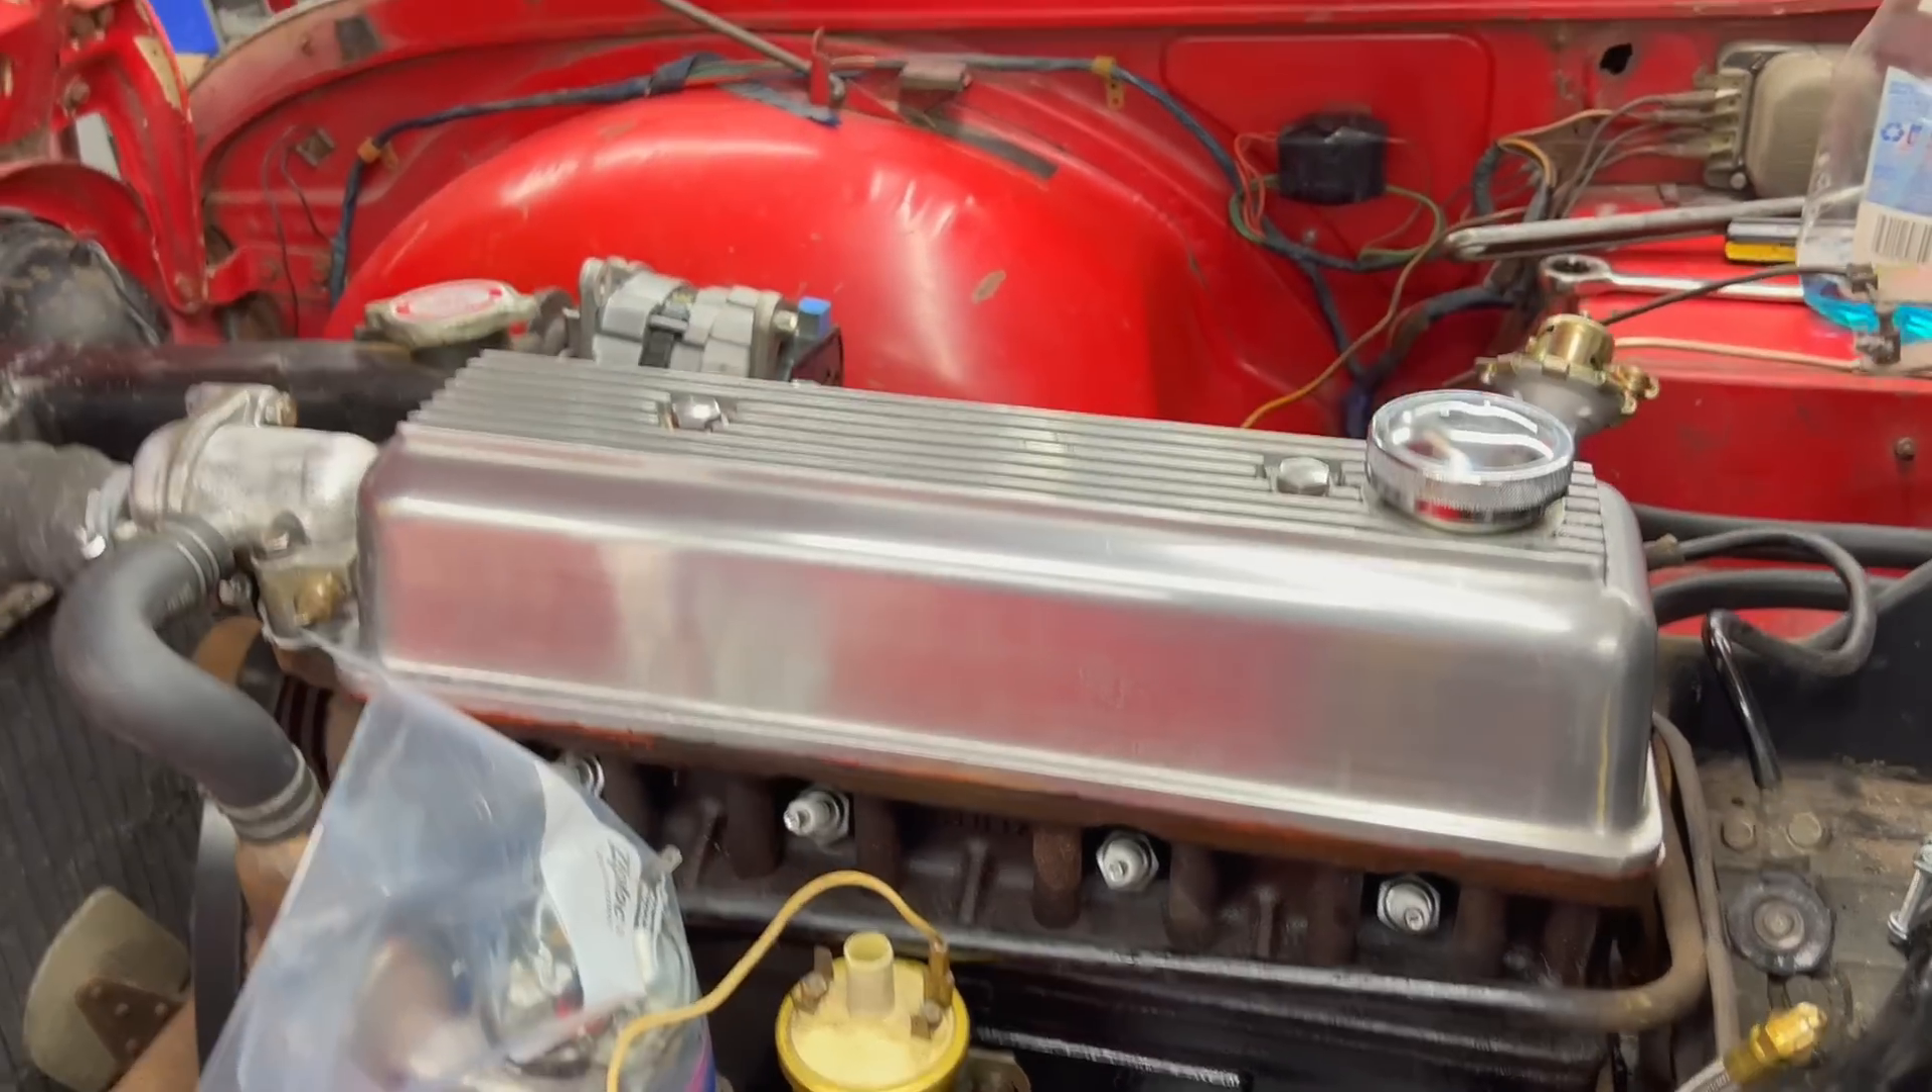All right, we added a little bit of bling to the car after we used the second-hand aluminum or alloy cover from my TR3.